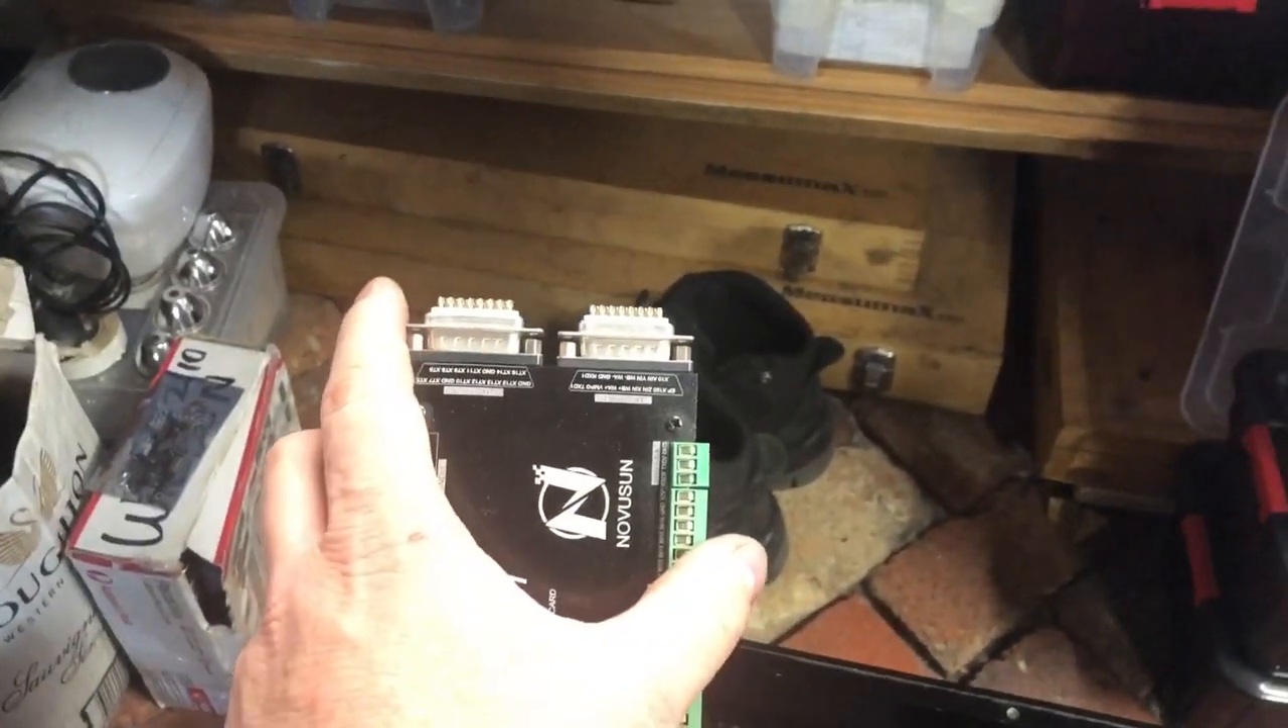This is our board. Our output ports are currently not wired up to anything.